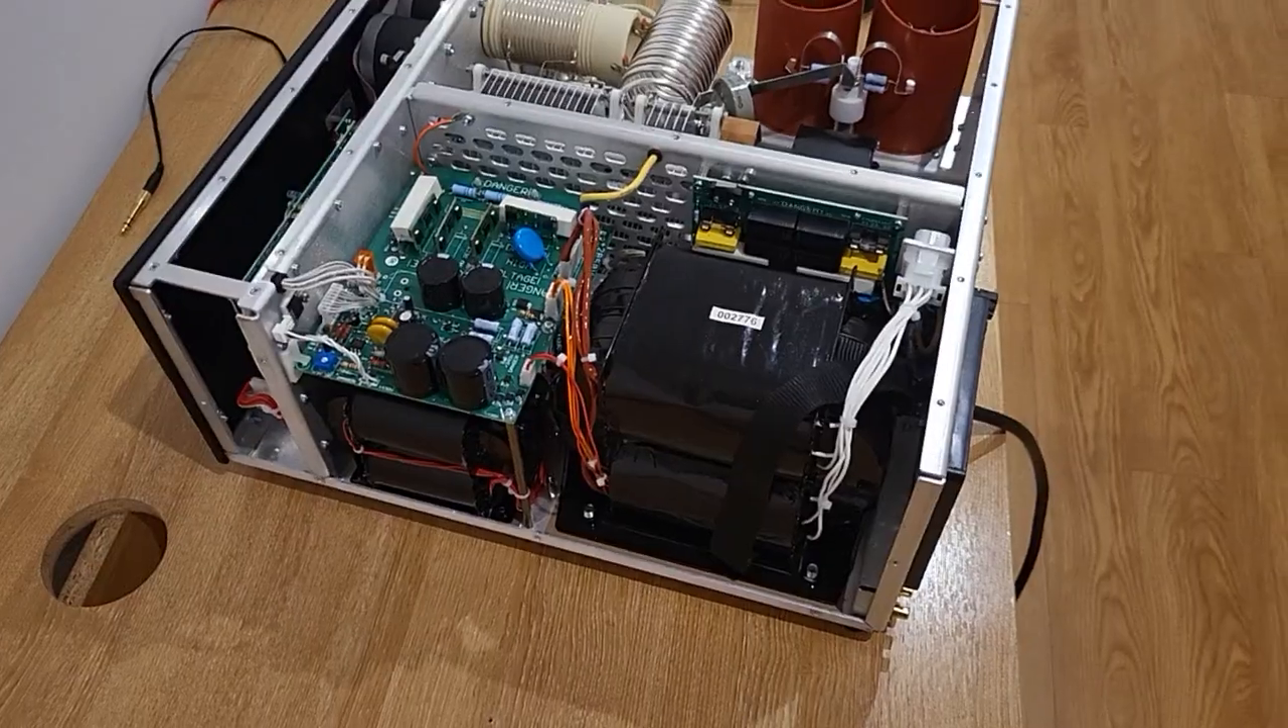Okay, so that's the transformer back in and connected.